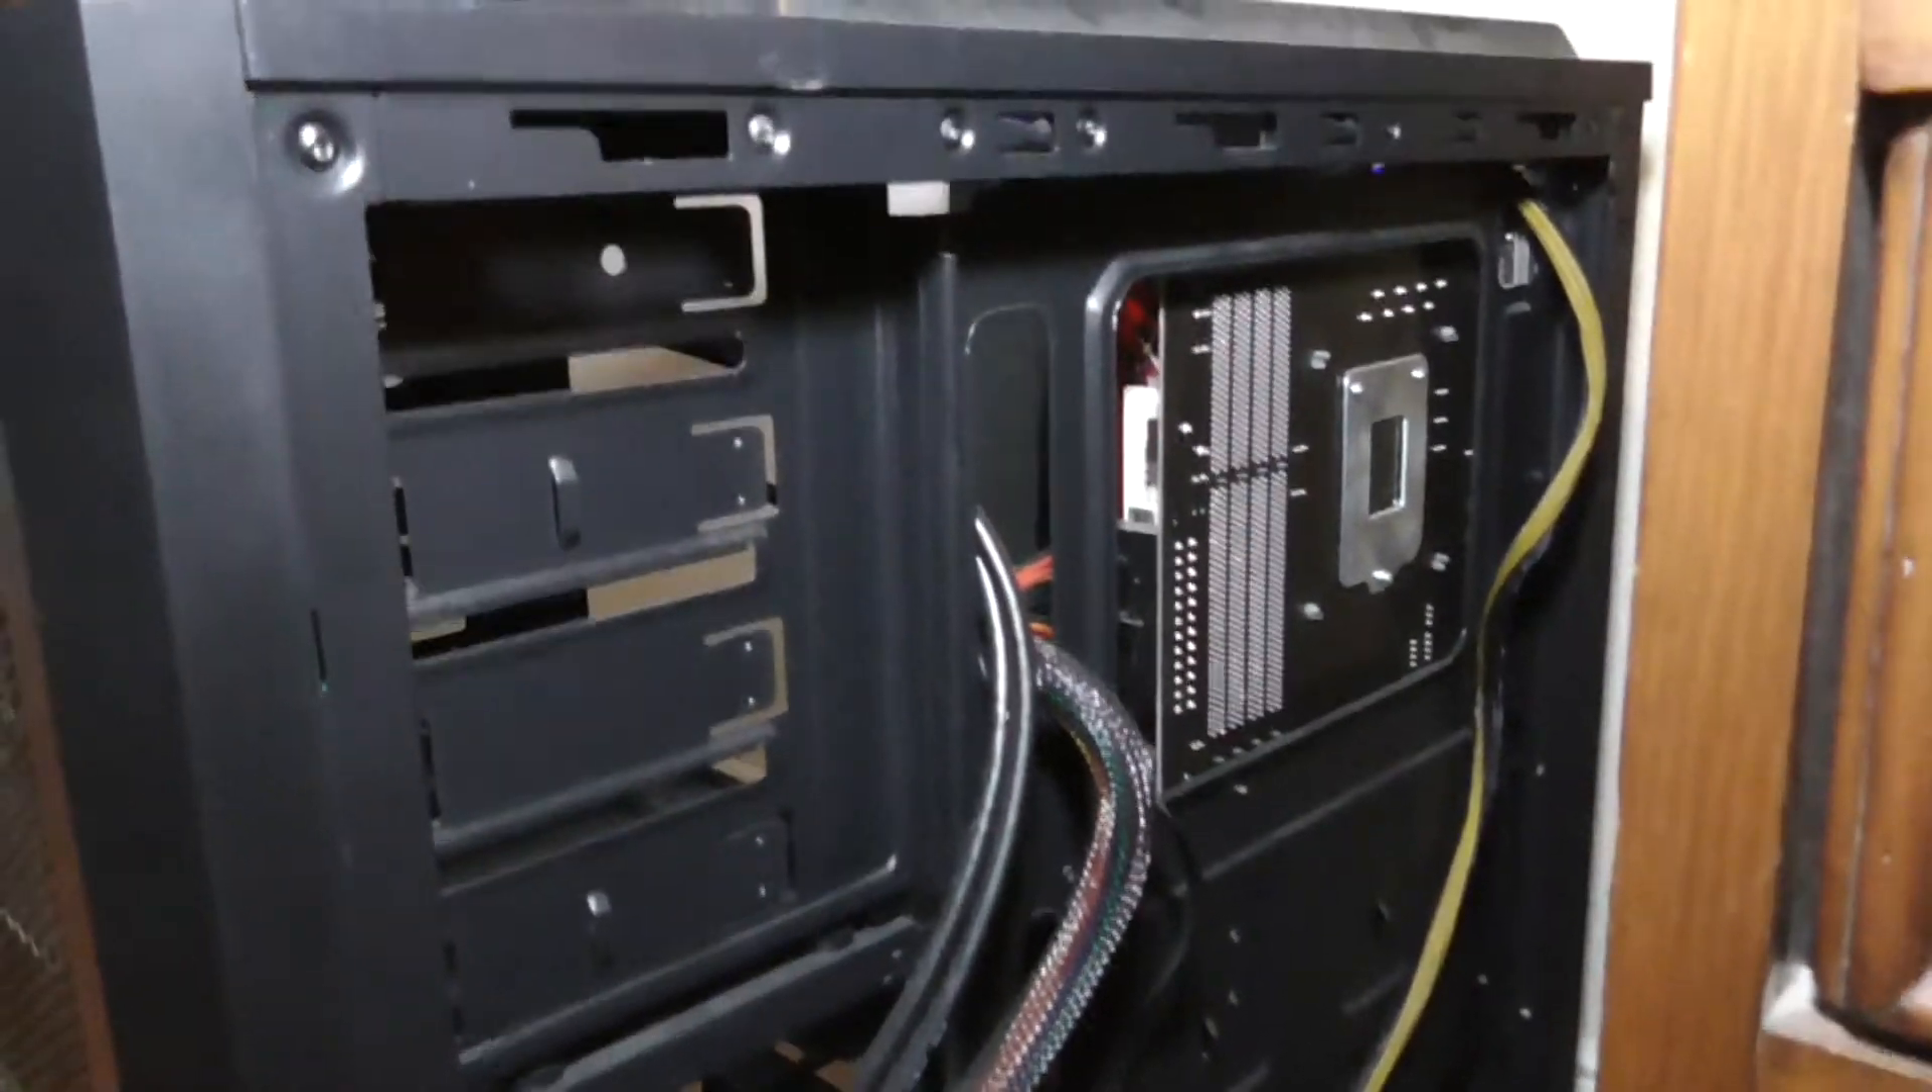Alright, we've got the side panel off now.